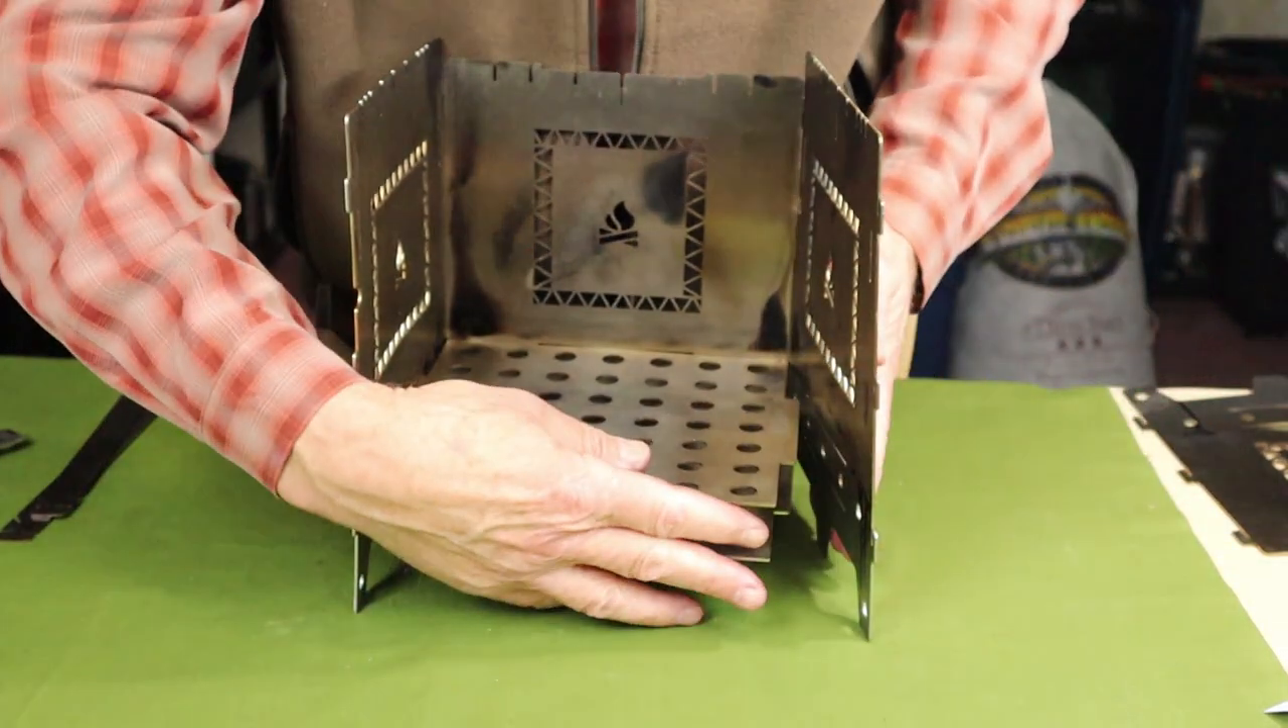All right, so I've got everything except the front piece on.